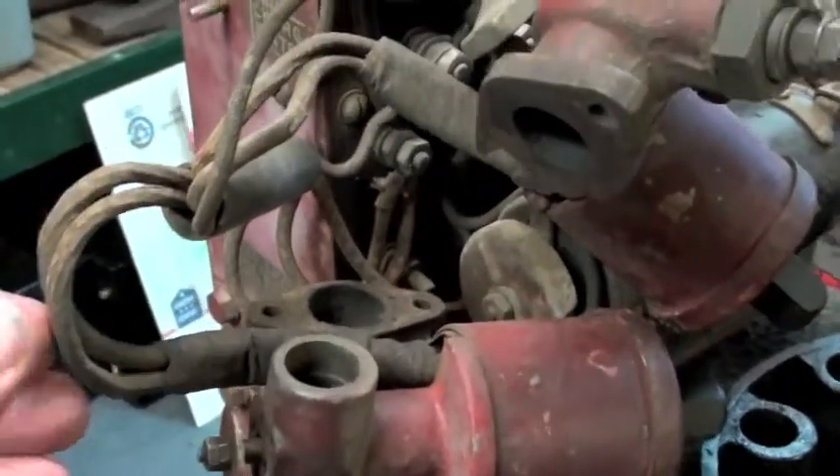And I've got, of course I've got the engine partially disassembled. And I didn't want to disconnect these wires yet.